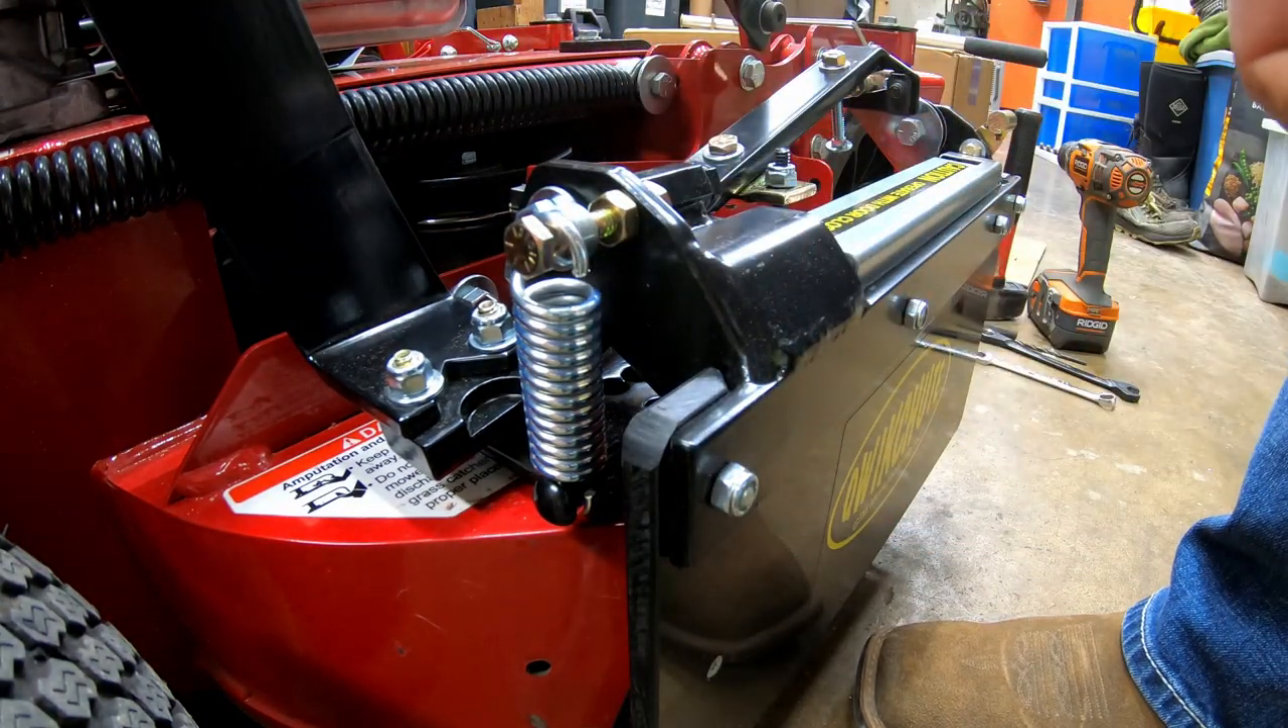Okay, so now the spring is on.